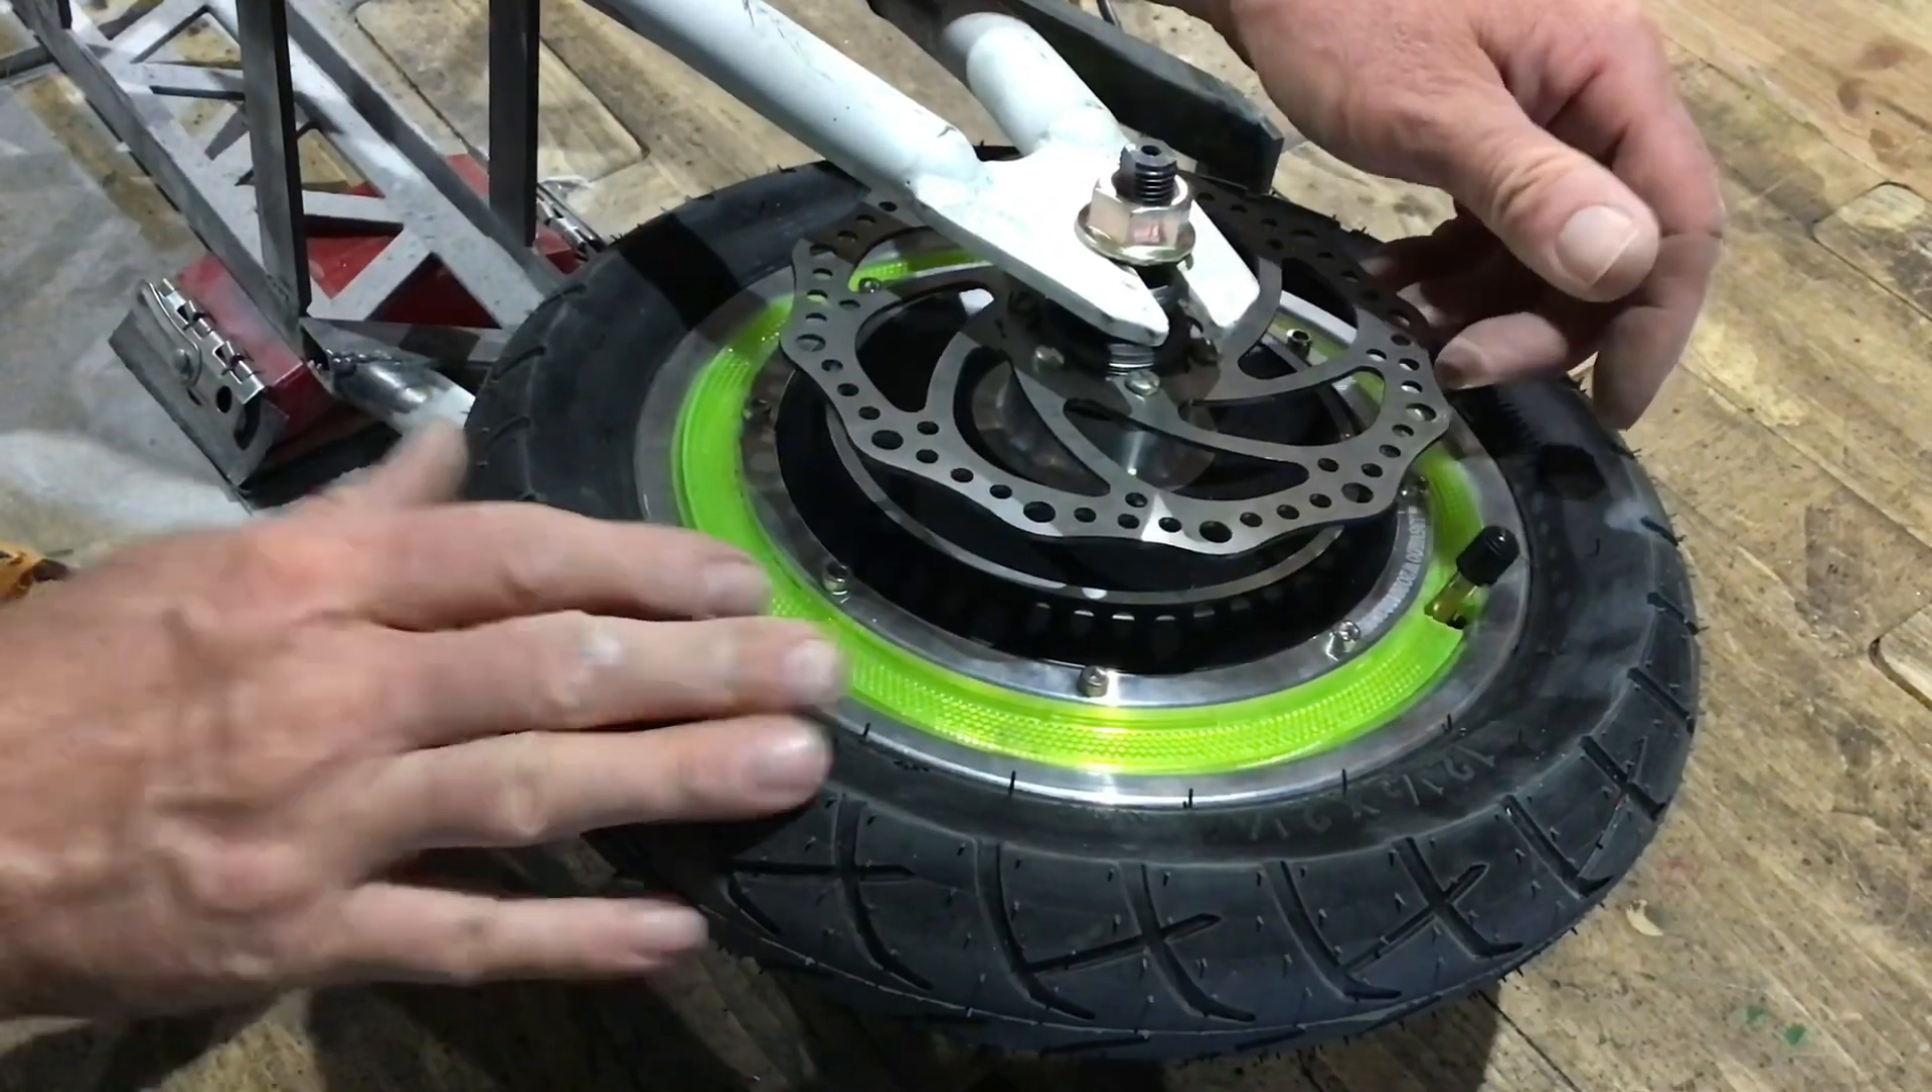I've fitted the disc to the wheel and you'll notice I've fitted it on the left hand side.